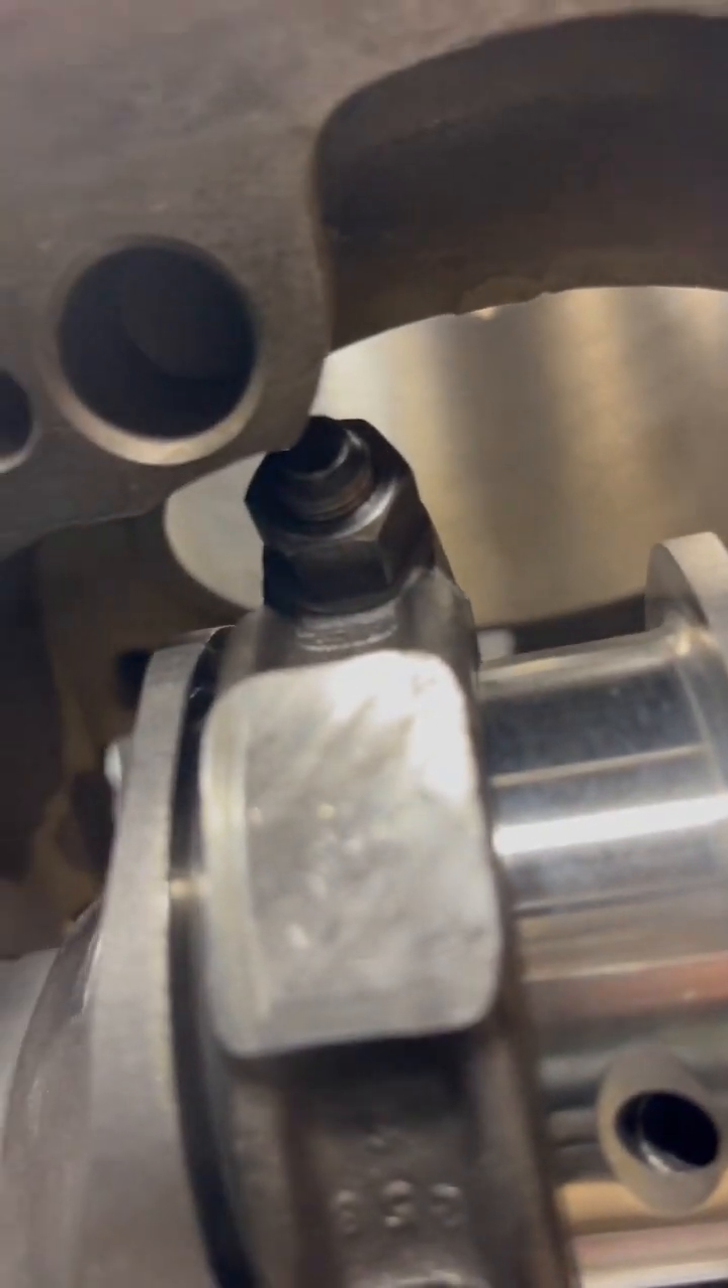So it seems like the factory rod is getting stuck, the rod bolt's getting stuck right here on the block that needs clearance a little bit.